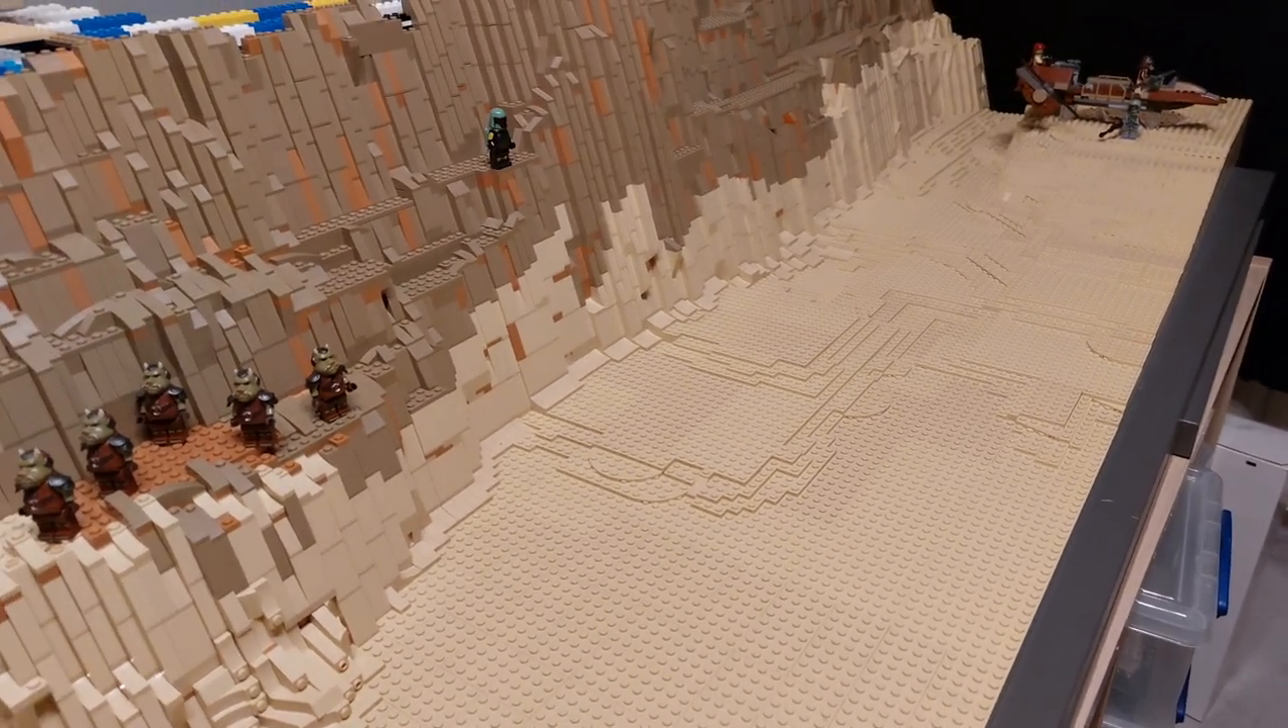We covered up all of the ugly filler brick and filler plate and put some layers down of the tan plate.